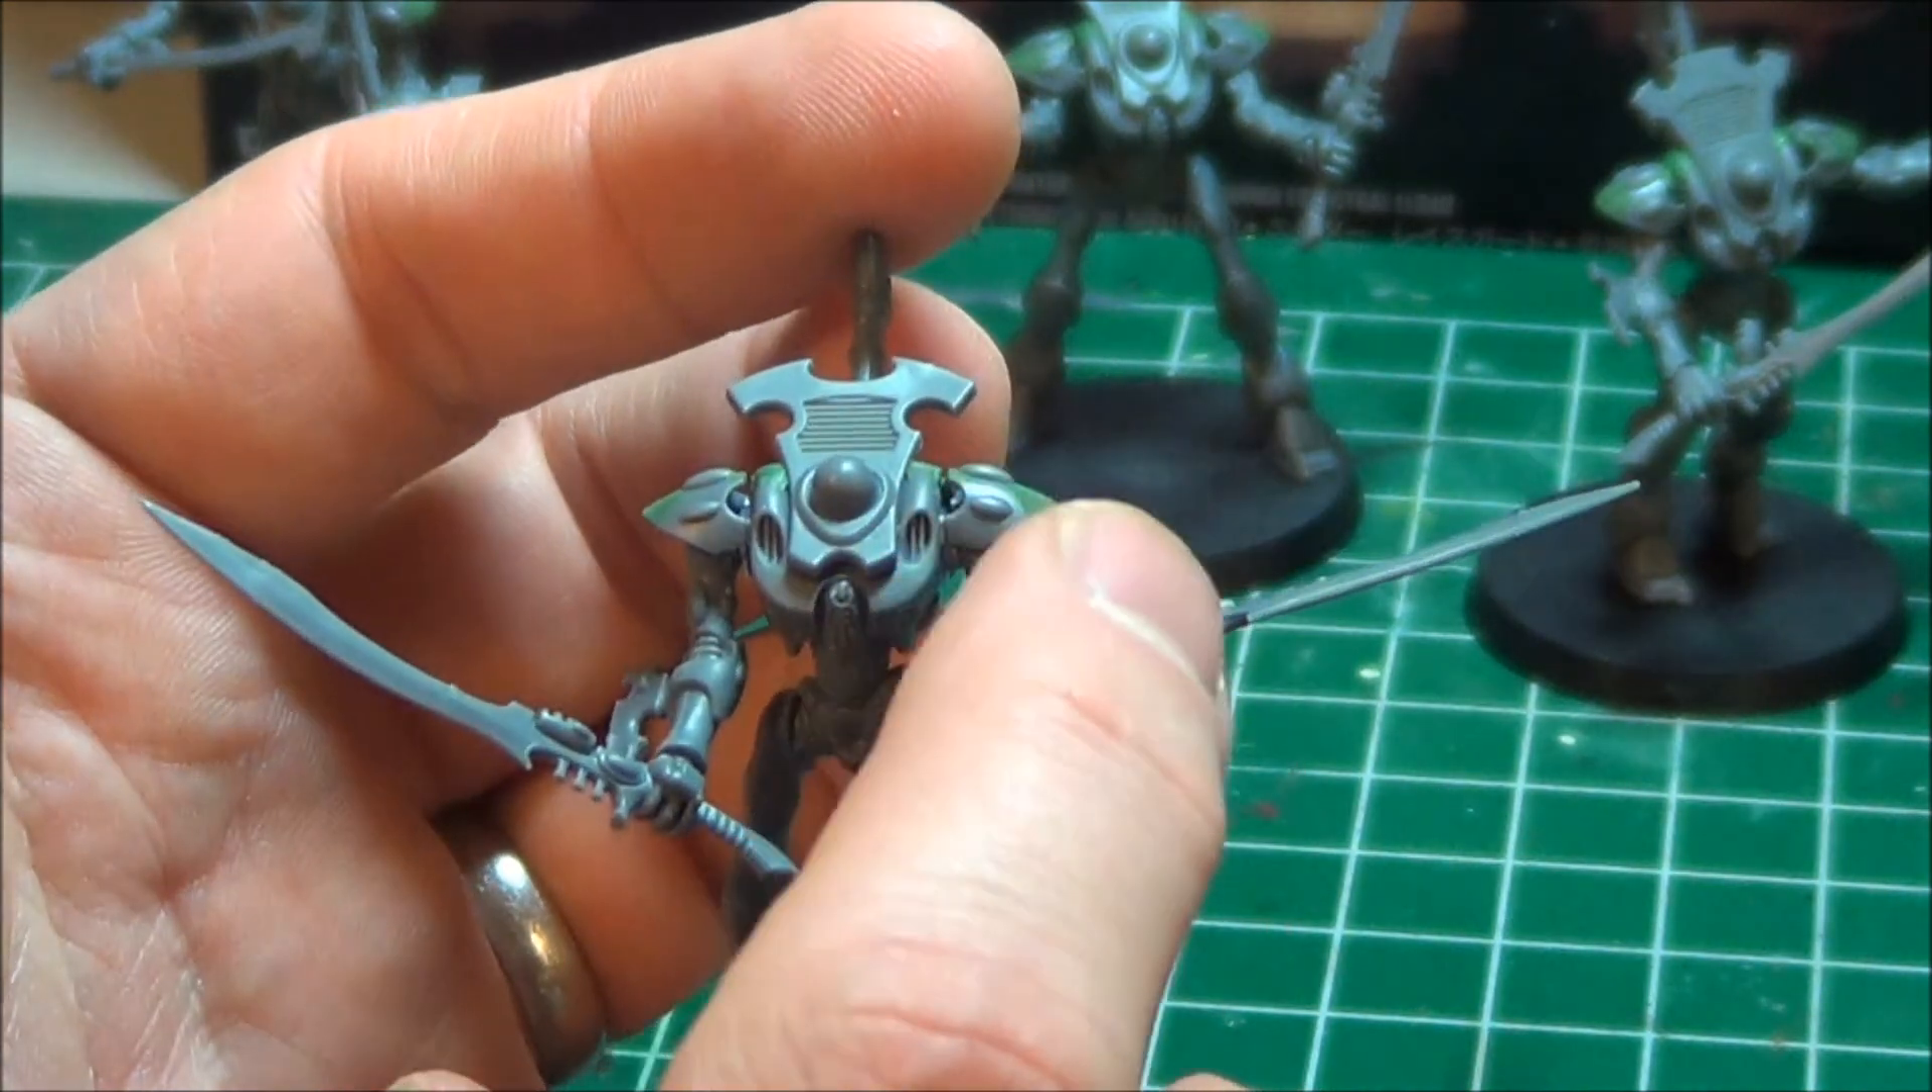As you can see, I forgot to mention, I didn't put any heads on.